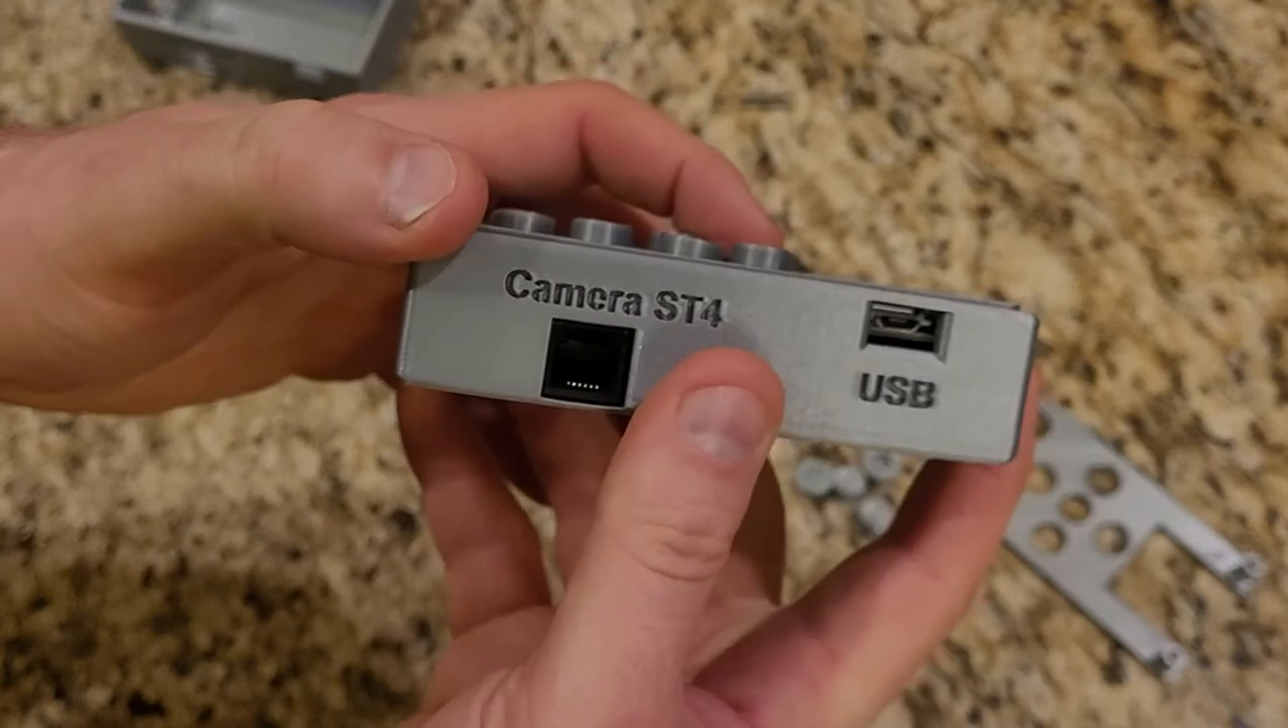So with that we have our ports sticking through the sides everything lines up there.